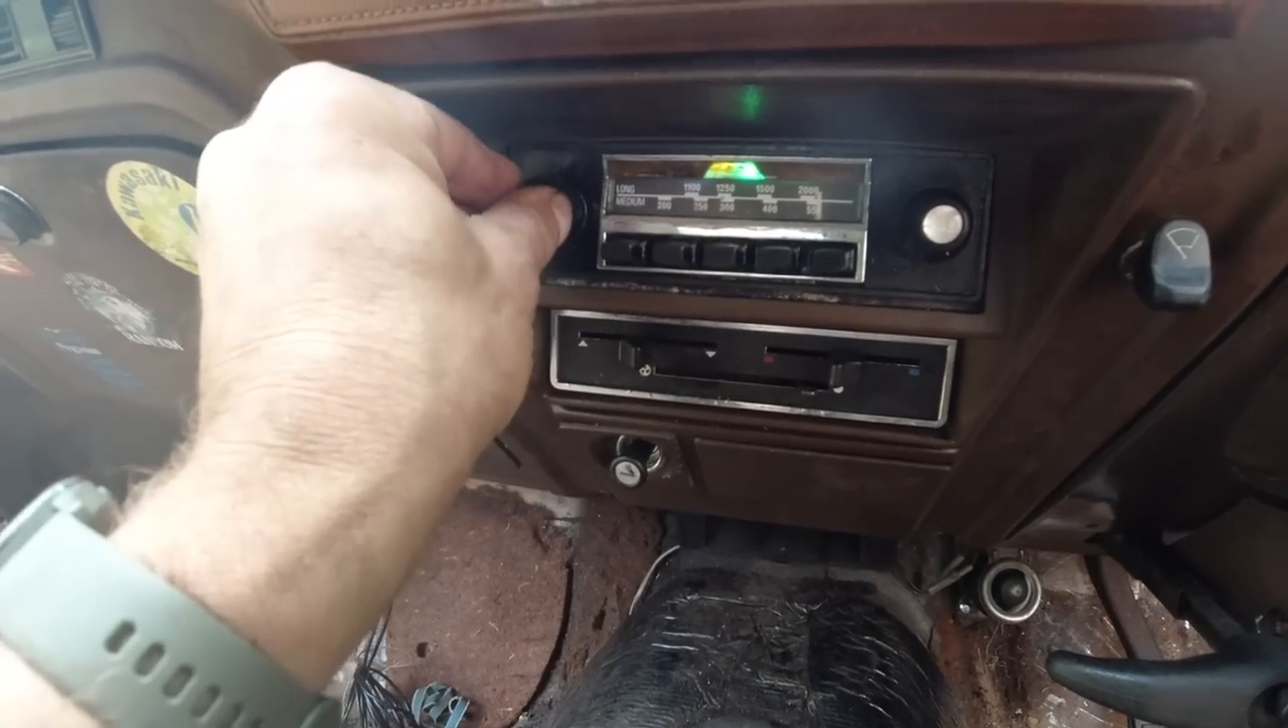Radio's in and running all good enough.